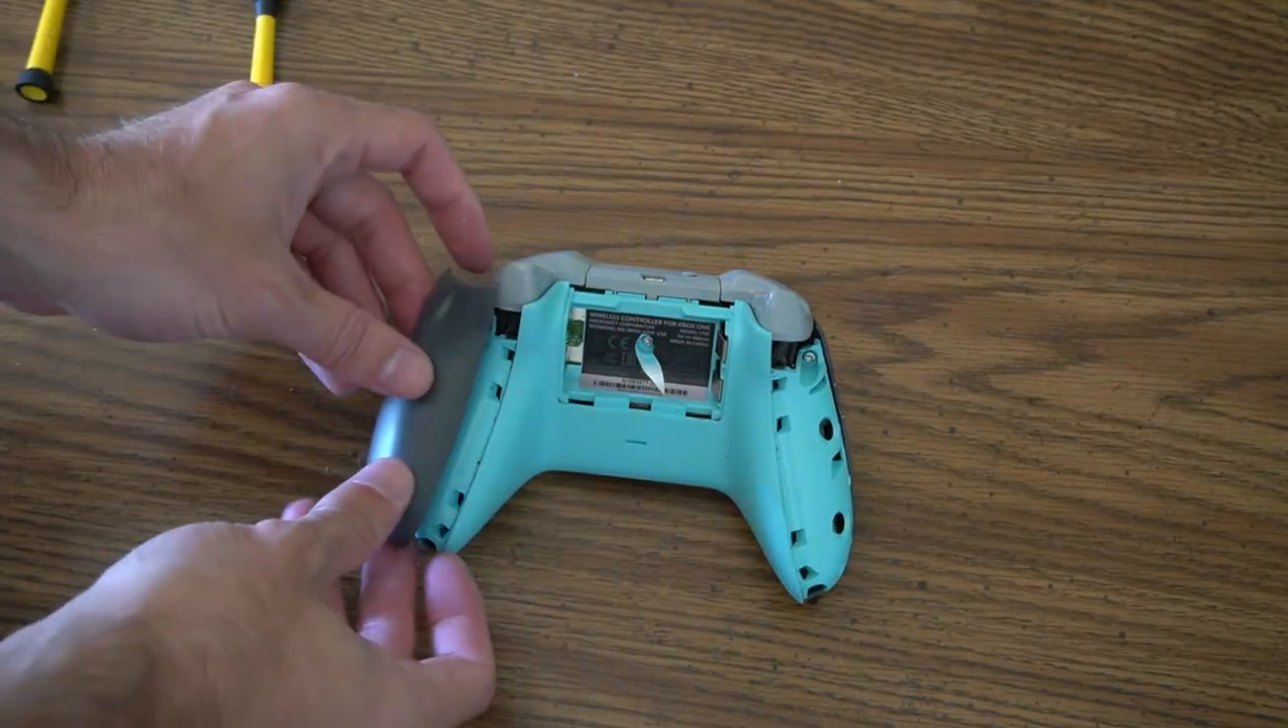The only thing you have to do now is put on these little side covers.